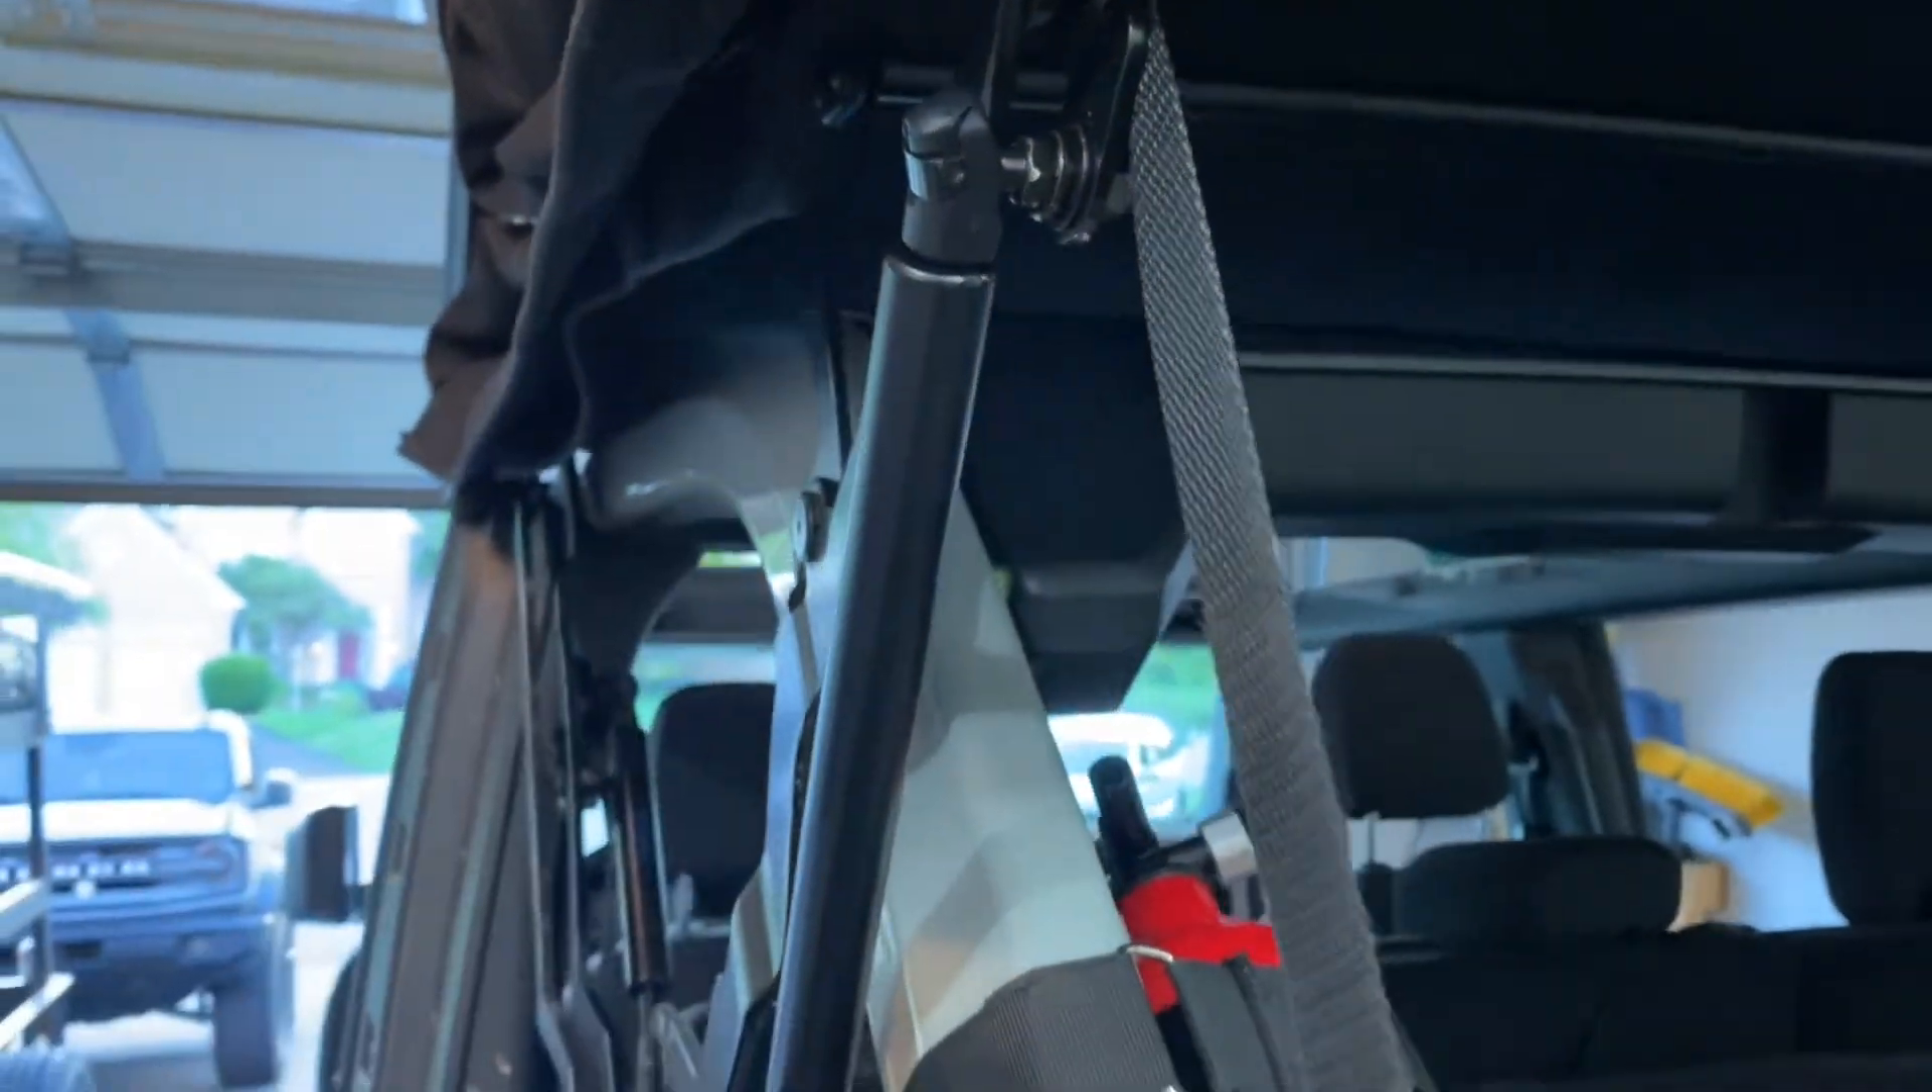All right so we have the top strut on.